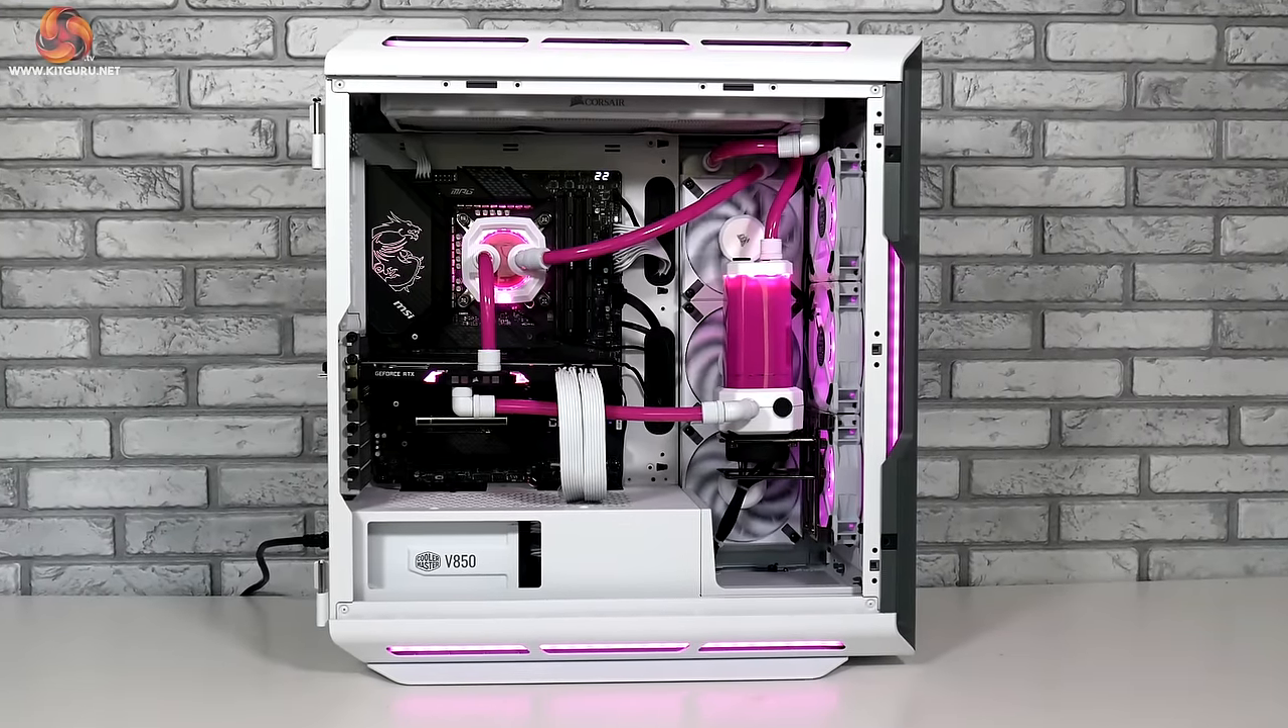So that's our custom loop all done and as I said earlier it really isn't as hard to do as you may think.